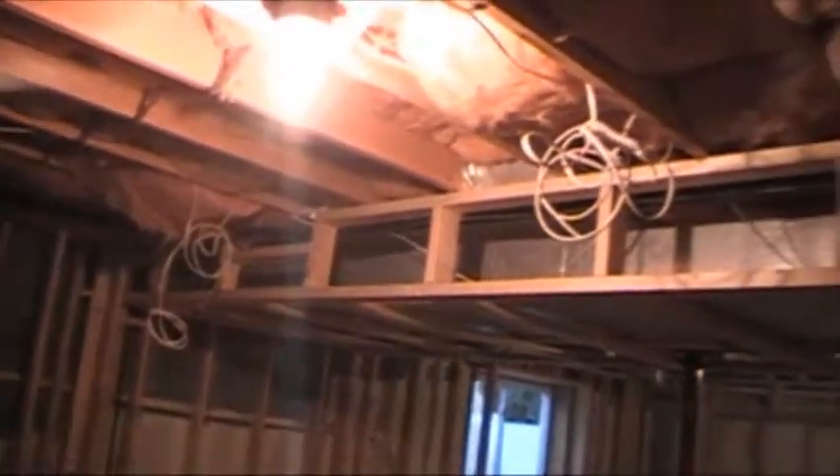As you can see there there's kind of like a ladder on the side that we've built every two foot.